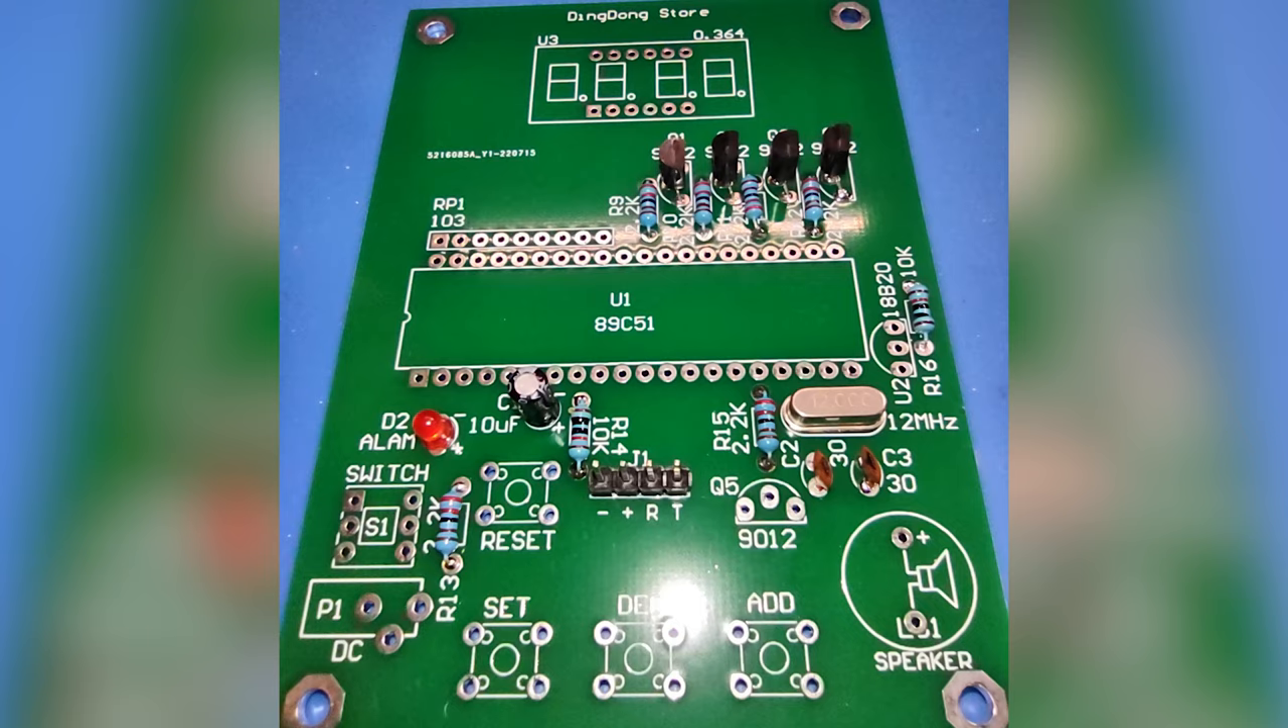So we have the four 9012 triodes soldered in place.